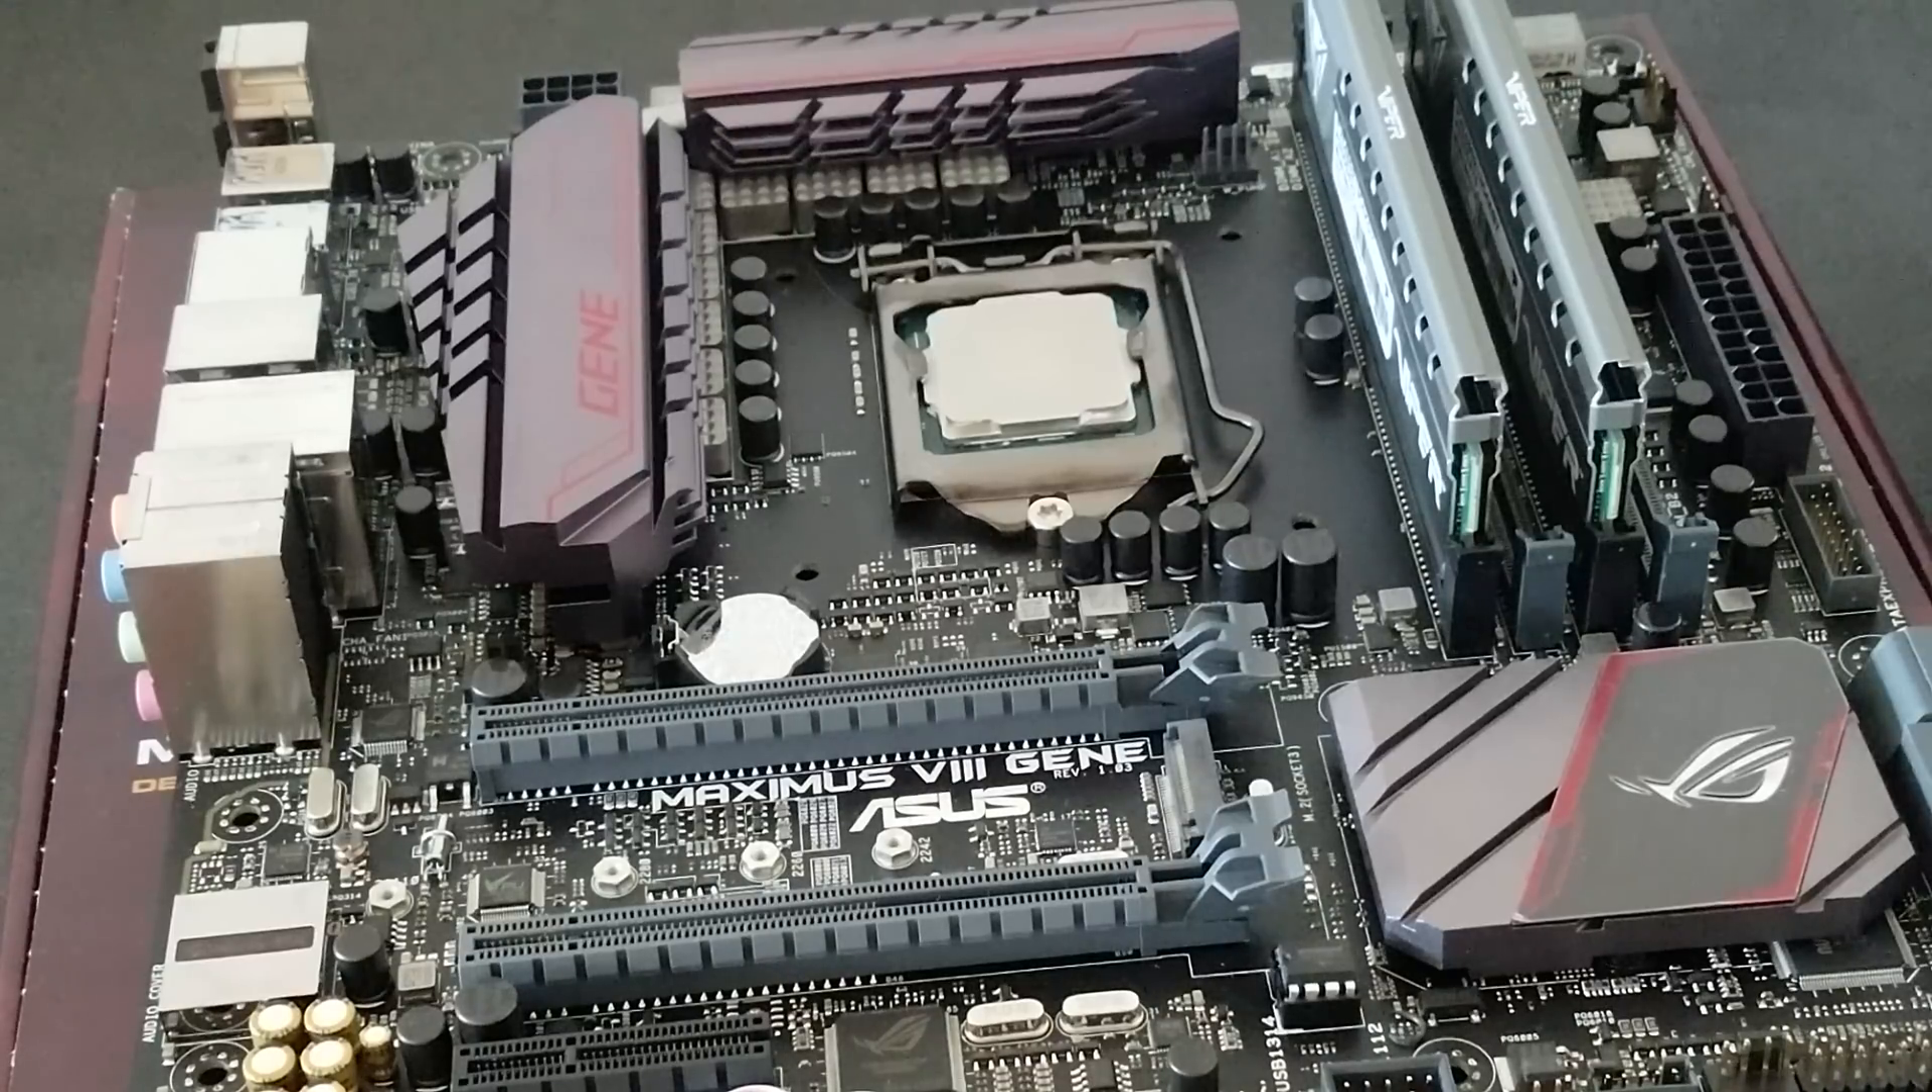Alright so I have taken the Intel stock fan off and wiped all of the thermal paste off.